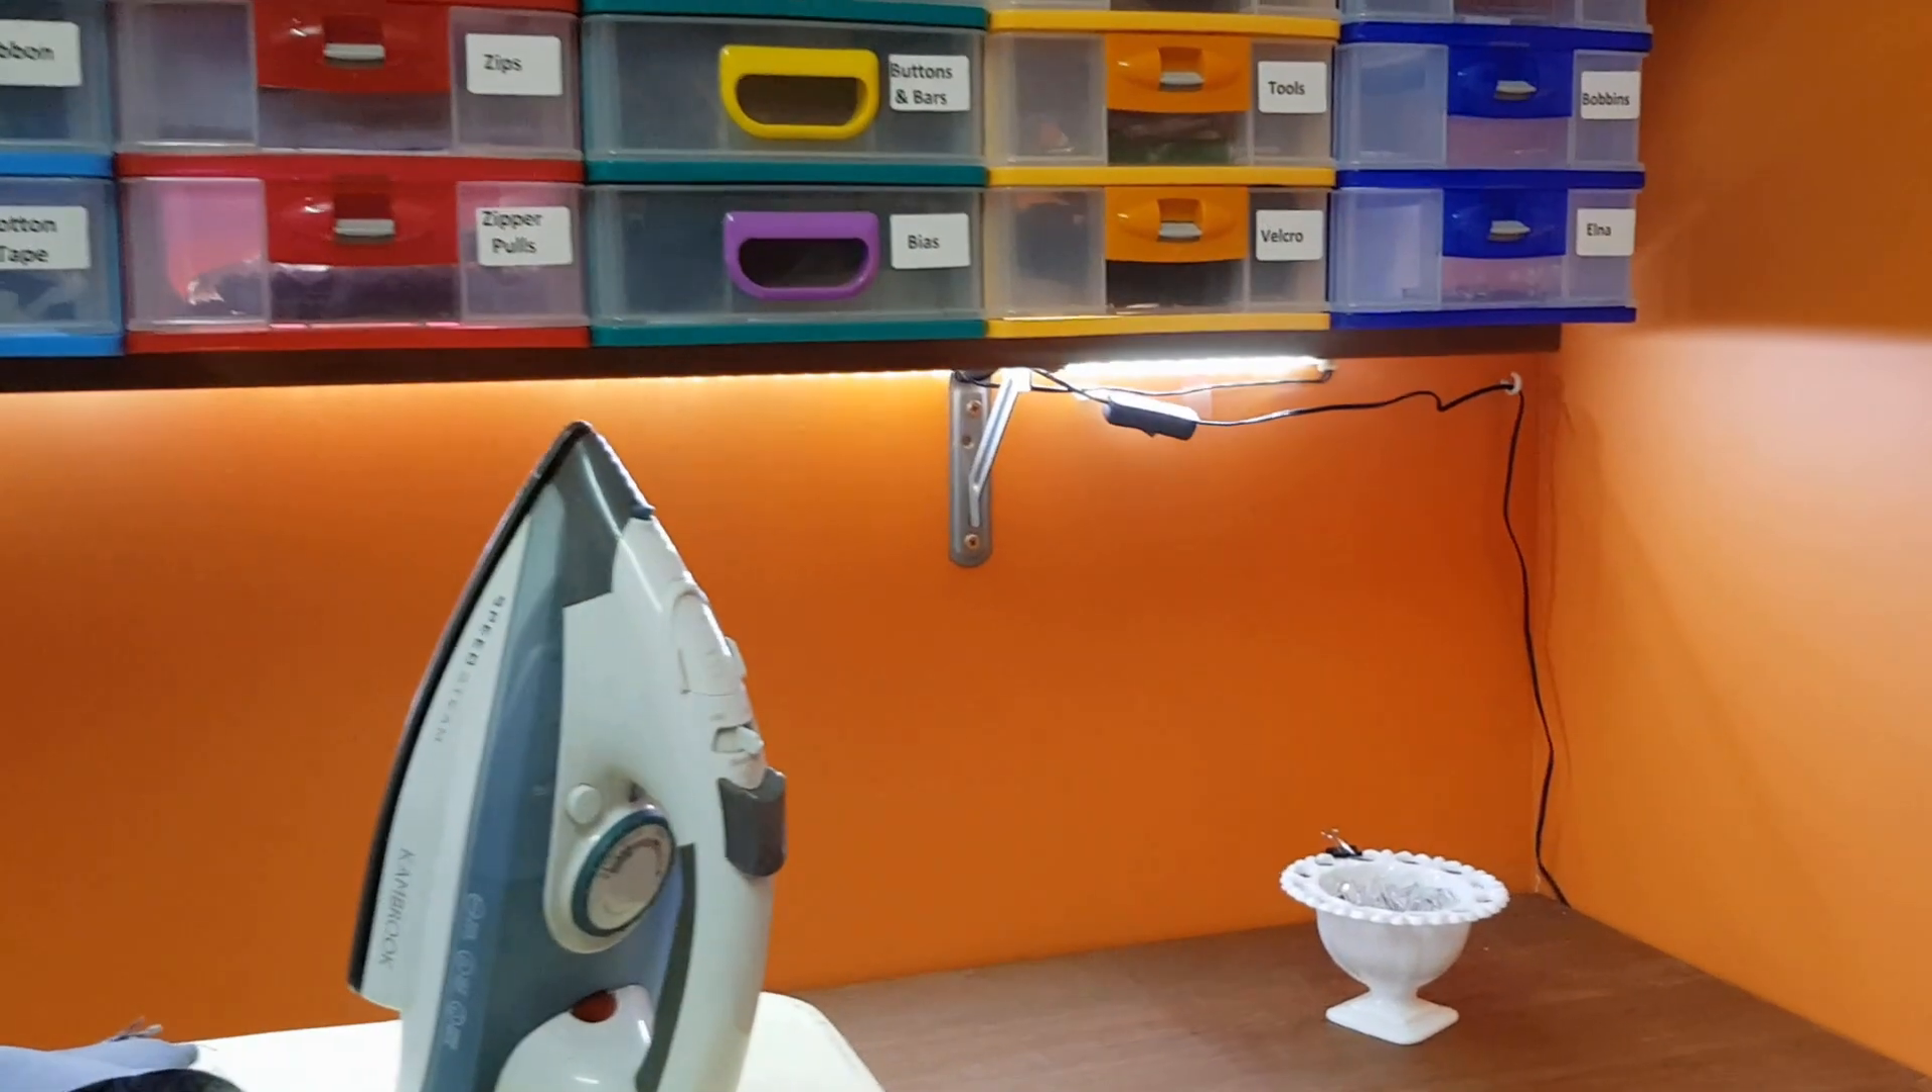Now you can see that shelf over that side we've stuck the strip lights underneath there.